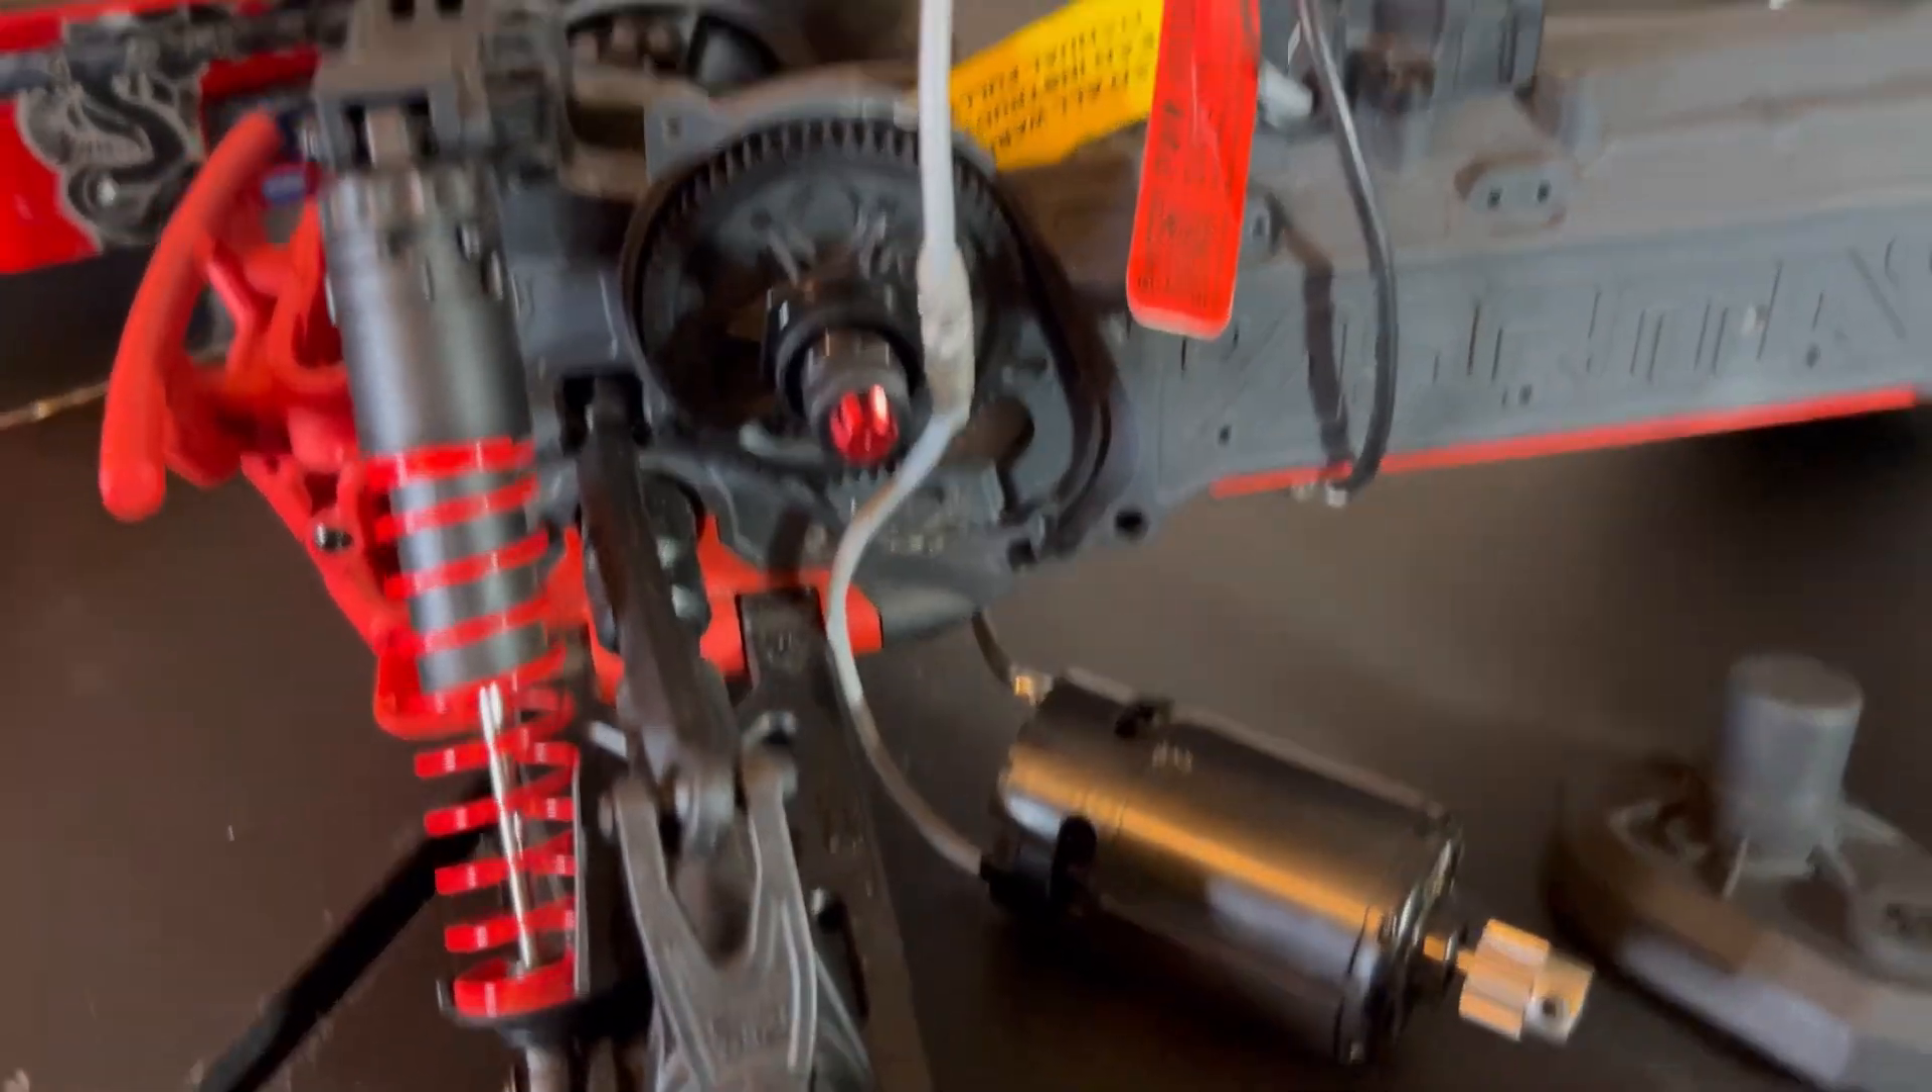All right guys we got the motor out.